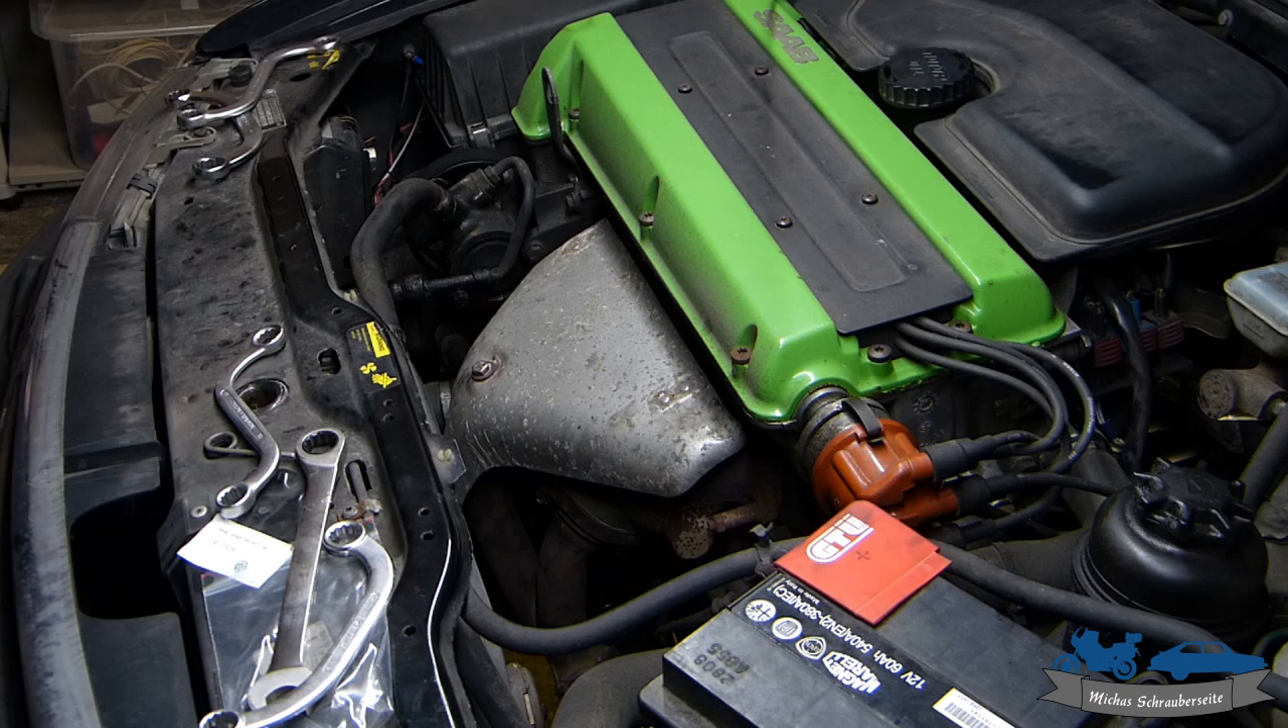Jetzt ist auch das Hitzeschutzblech wieder dran.